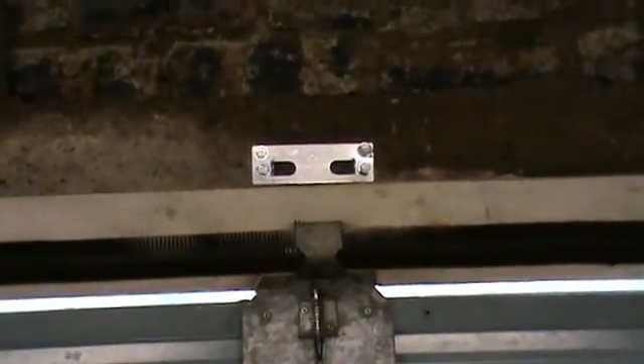That's the plate securely fastened to the beam above the door with four bolts as supplied.